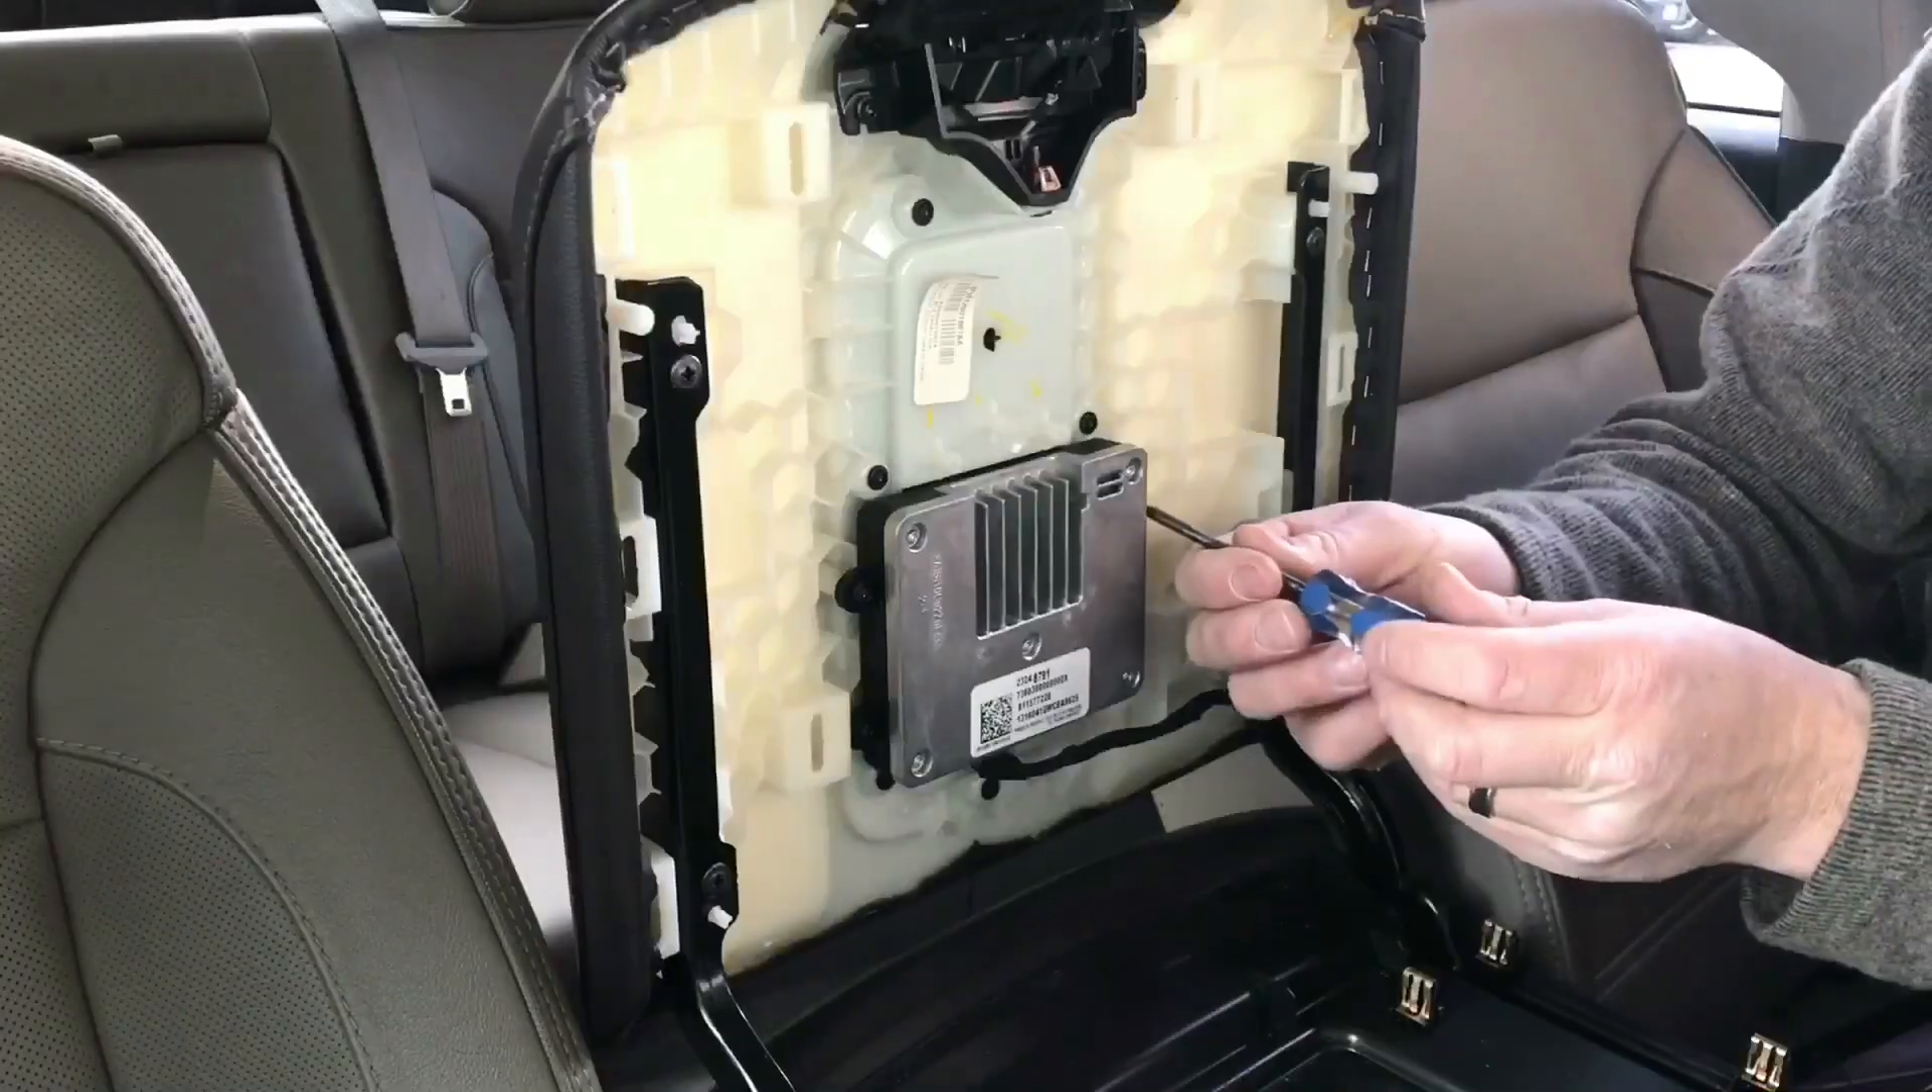Now you're left with four screws holding the charging module on.